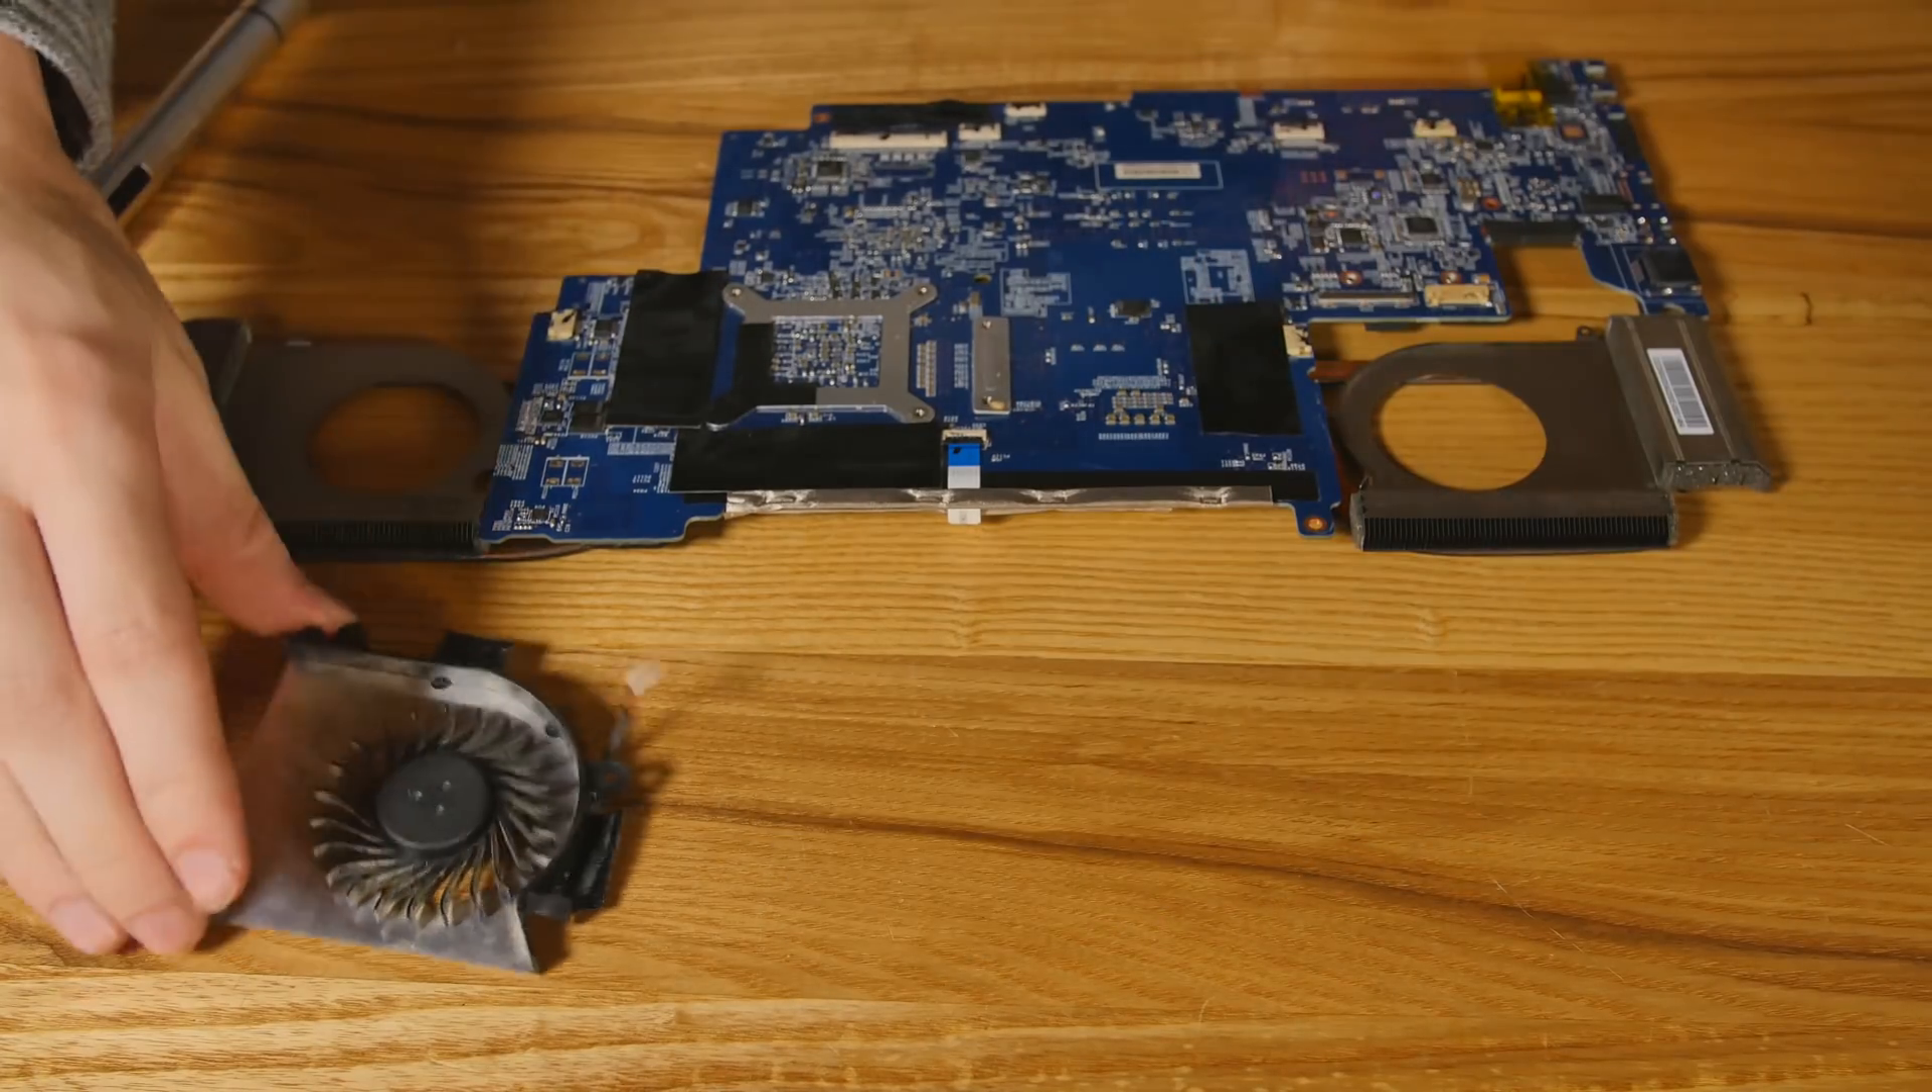So we got the fans out of the heat sinks.